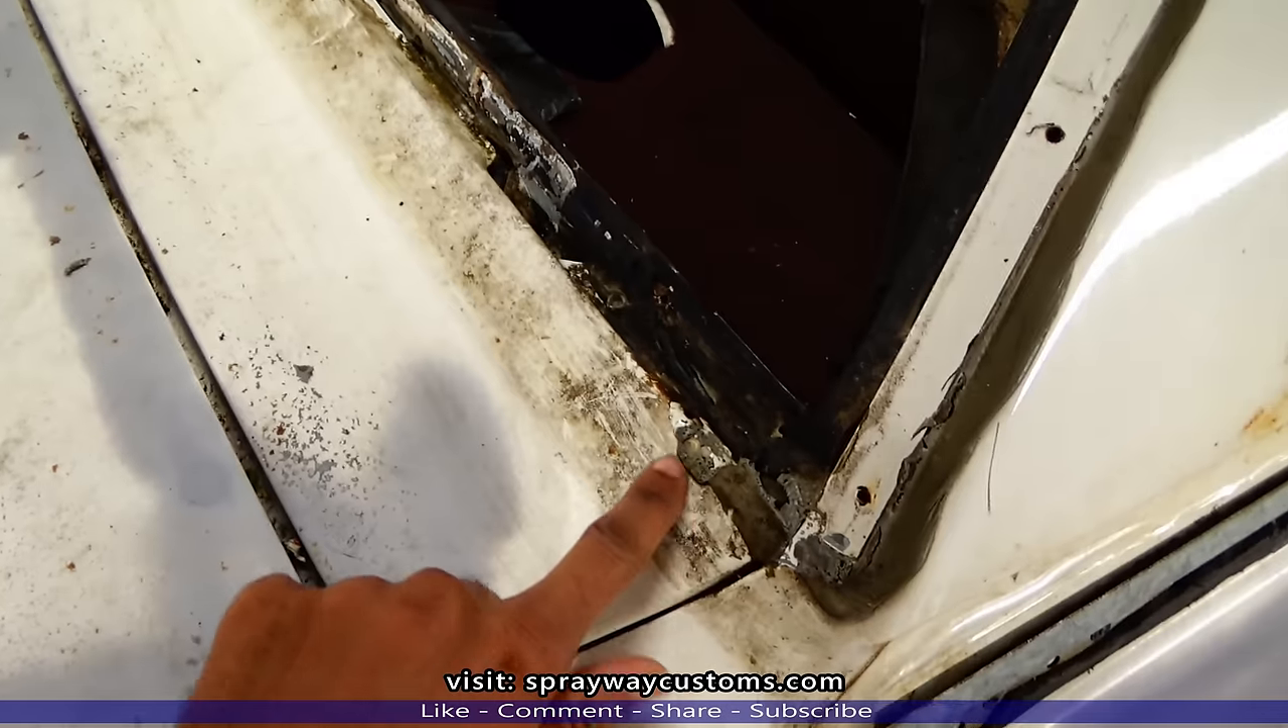I got the rear glass removed.